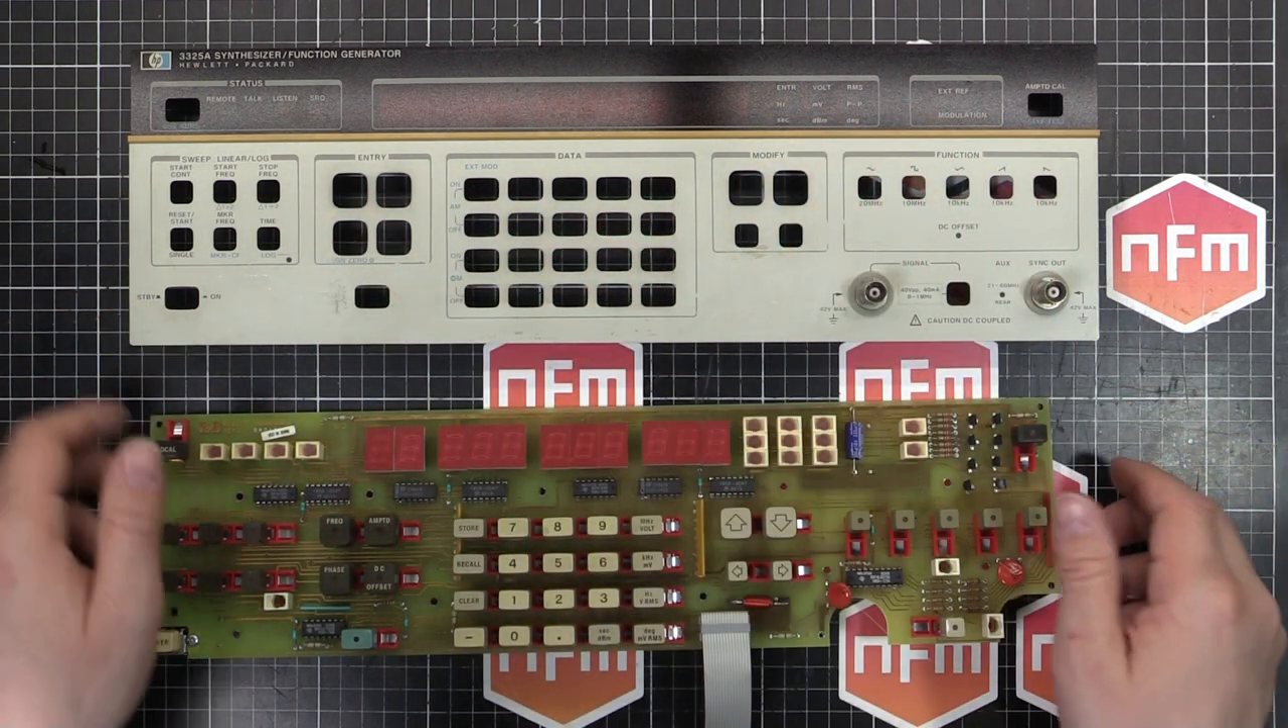Alright, so here we are with the front panel. I've already taken it apart as you can see.